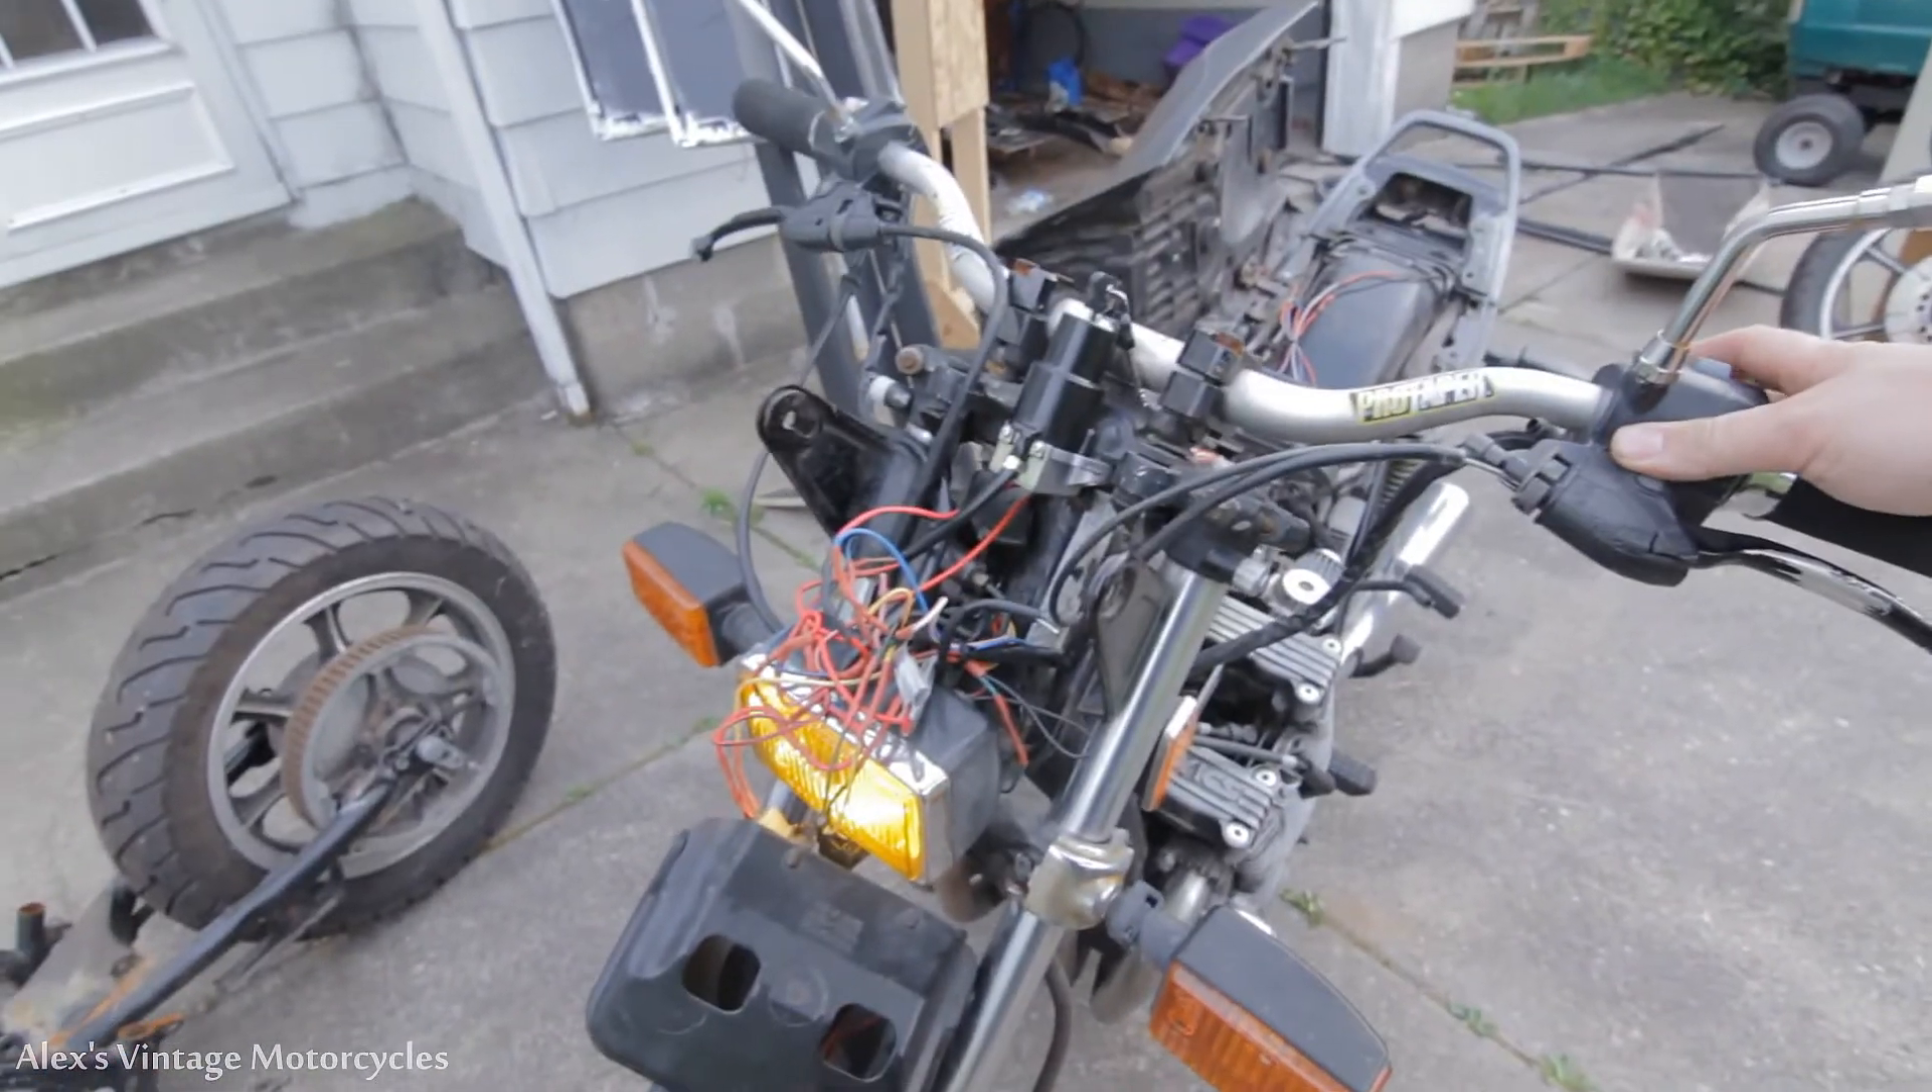I just got to mount the headlight.